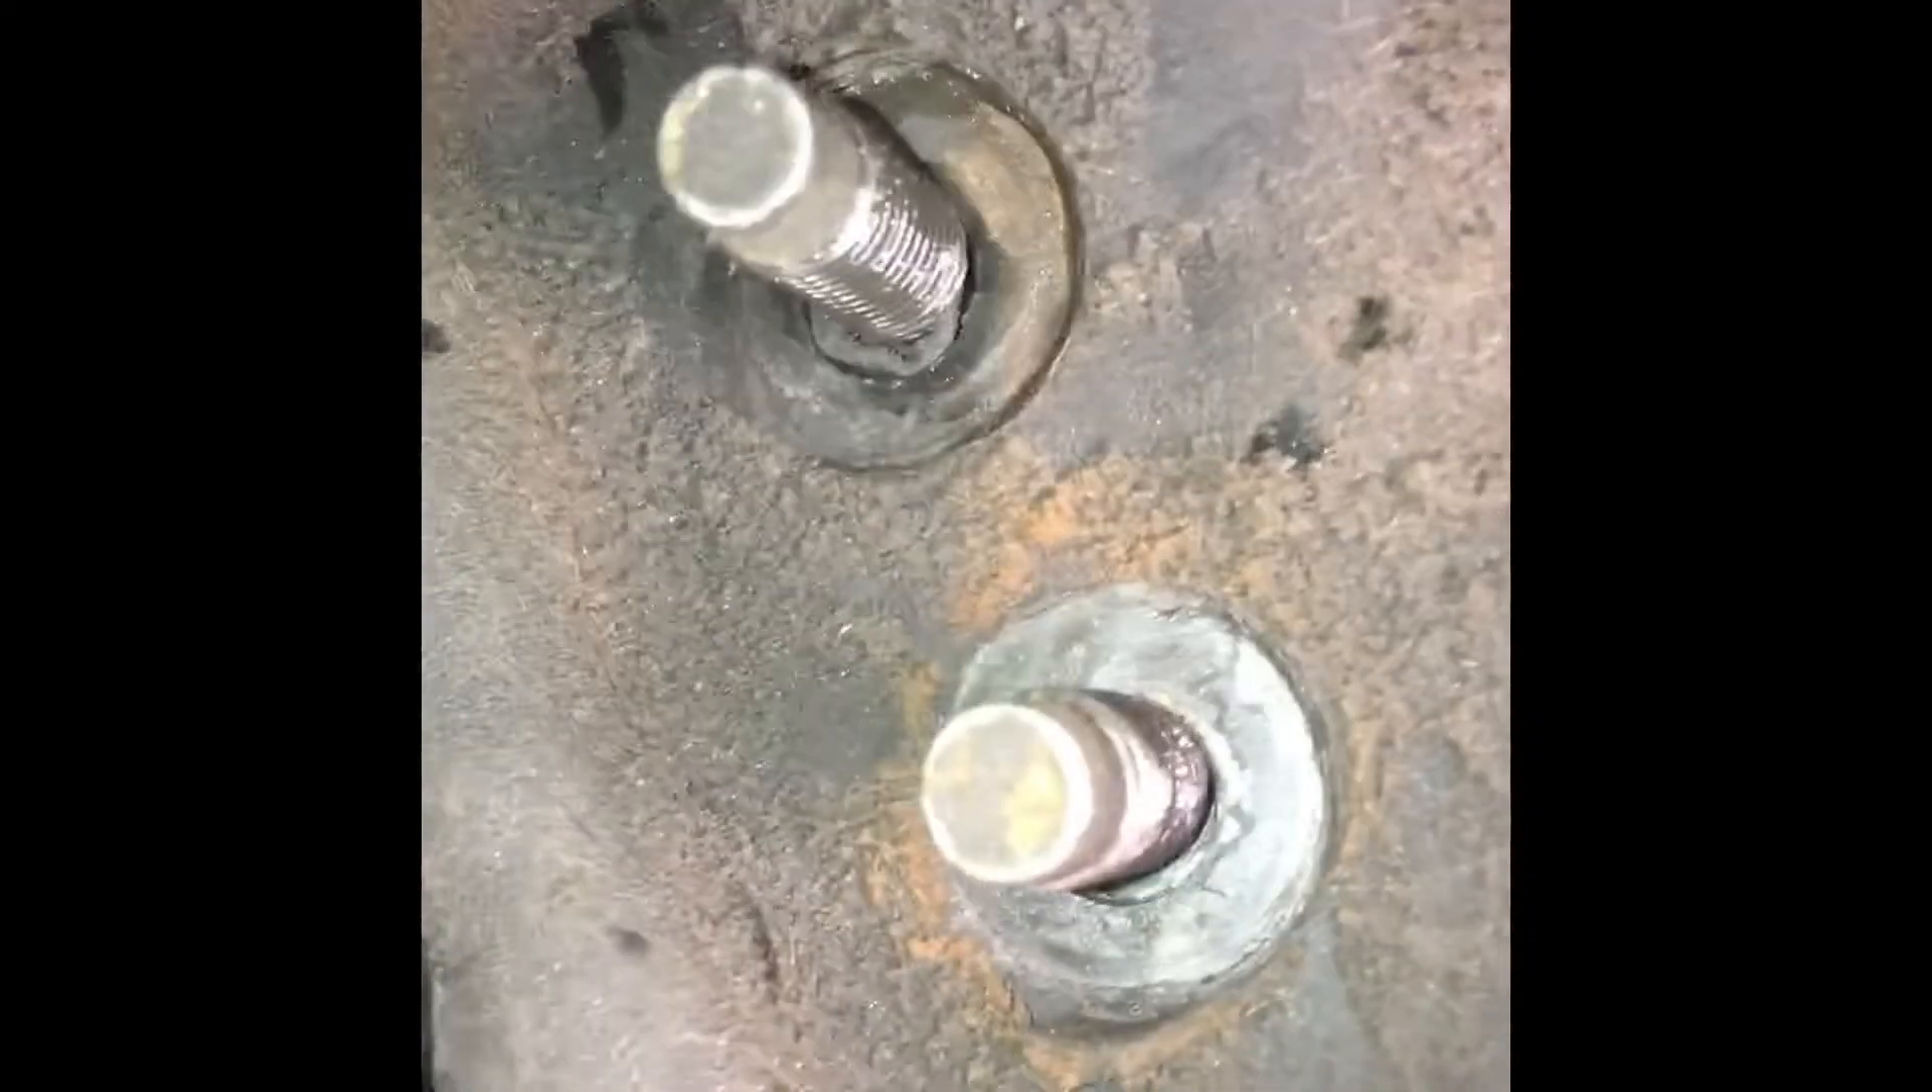I've taken the nuts off of the engine mount which were extremely loose.